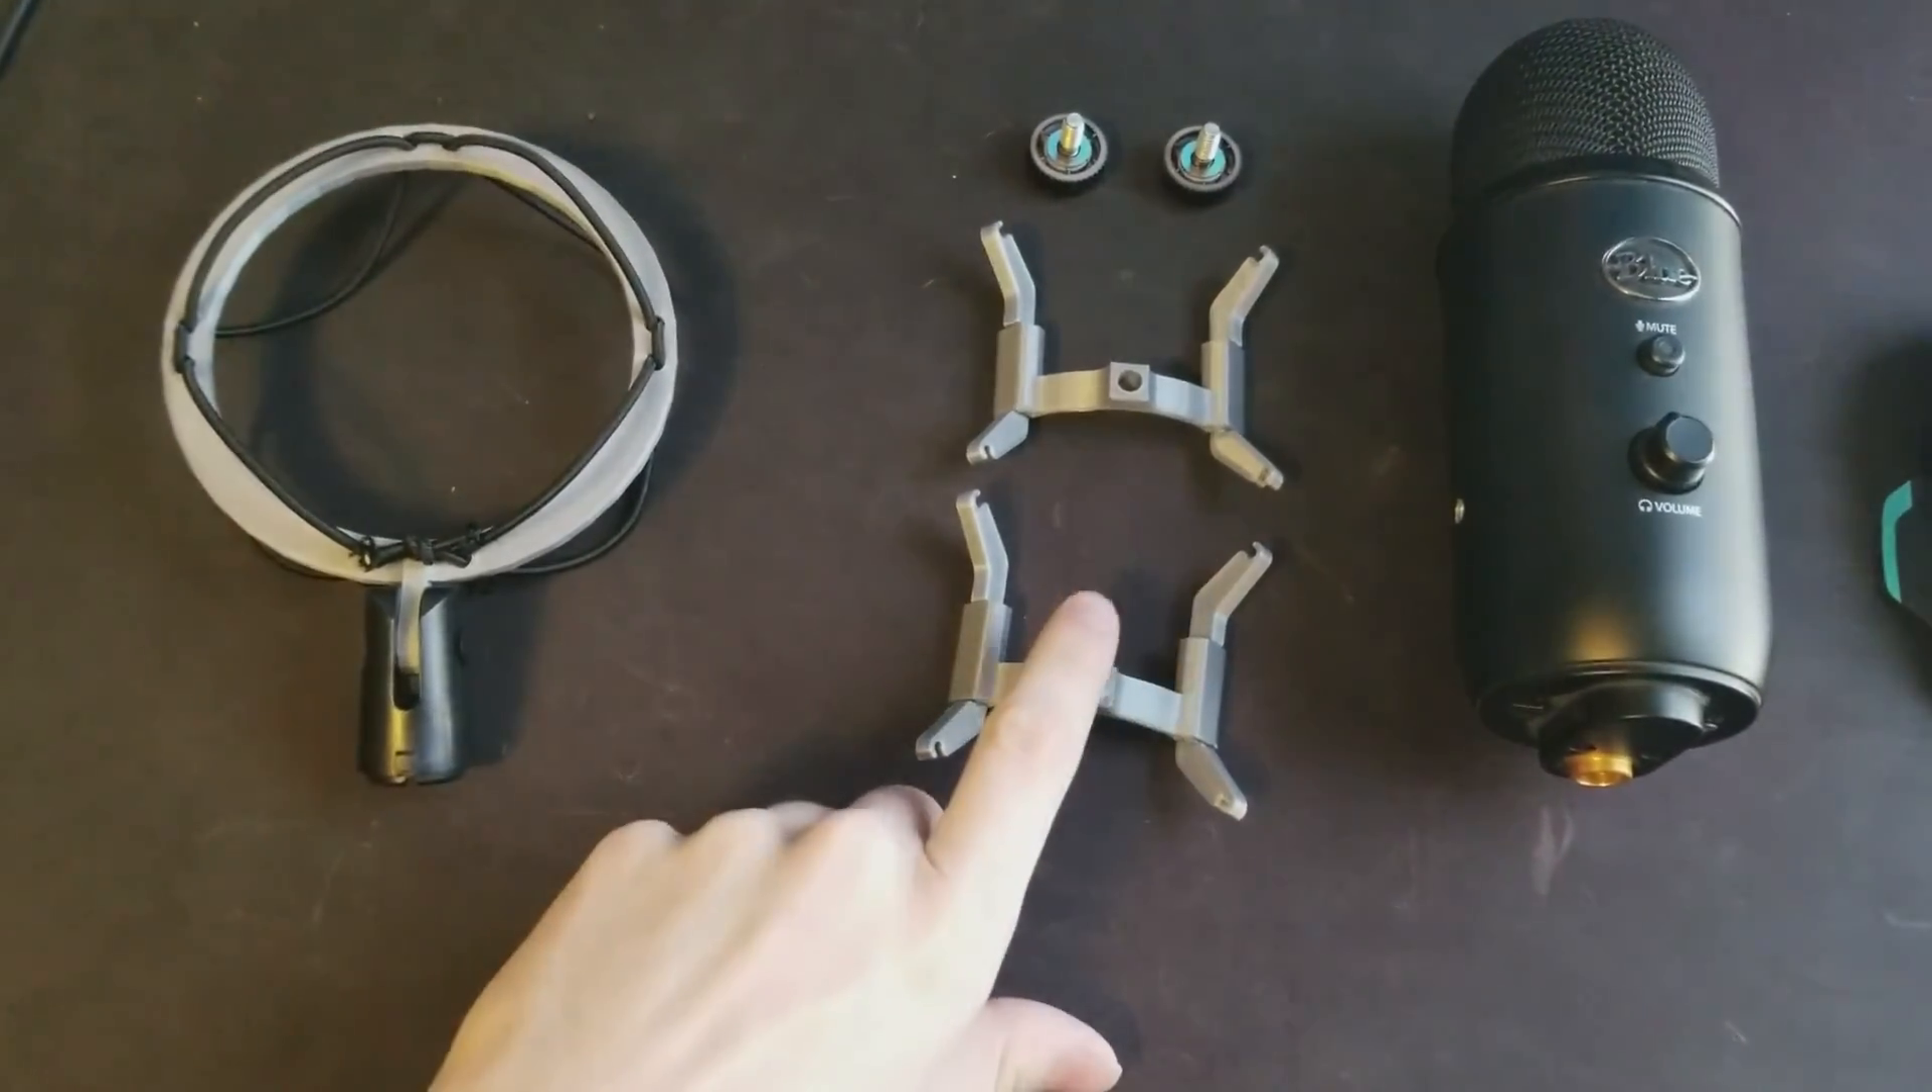I've already installed the bungee cord on the ring and this is just a mount that I got from a microphone mount that I bought with a boom and then these are the clamps fully assembled.